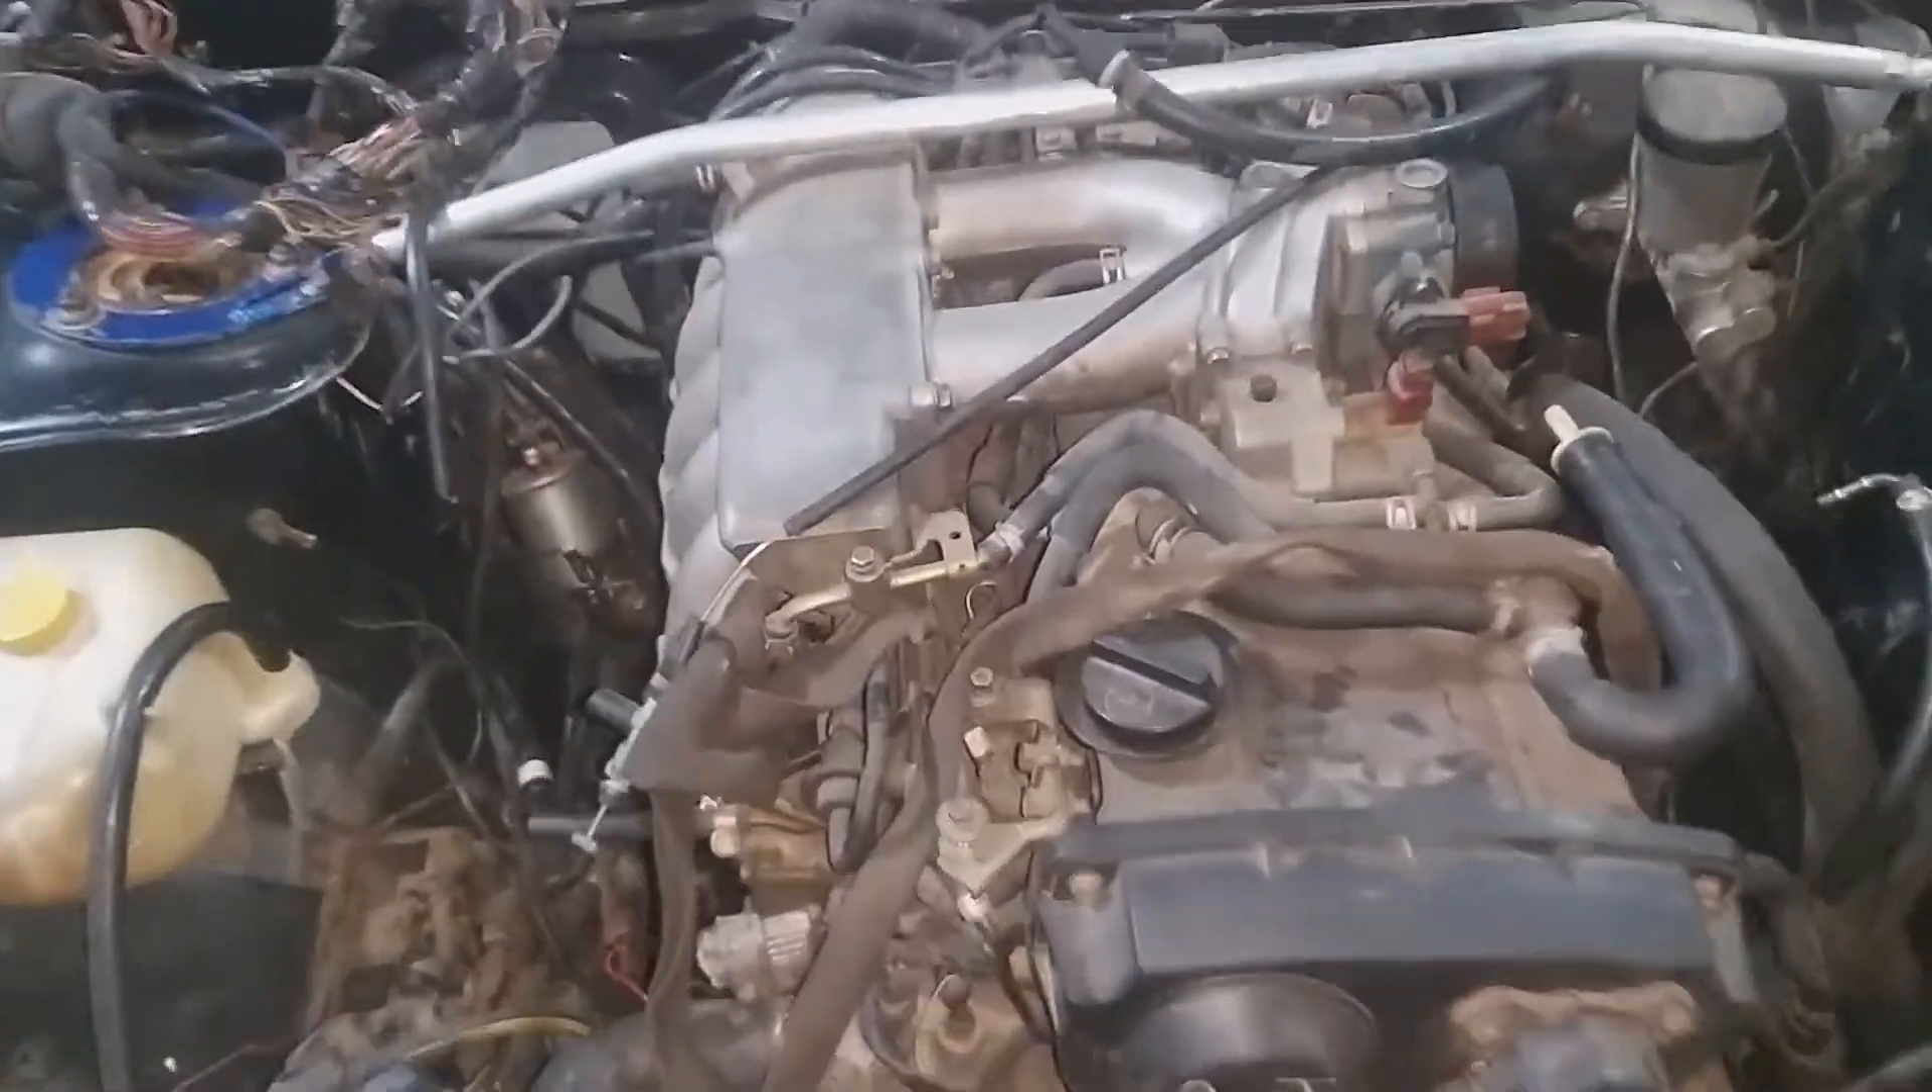Ya, está el motor, ya está, en su sitio, donde va a quedar.